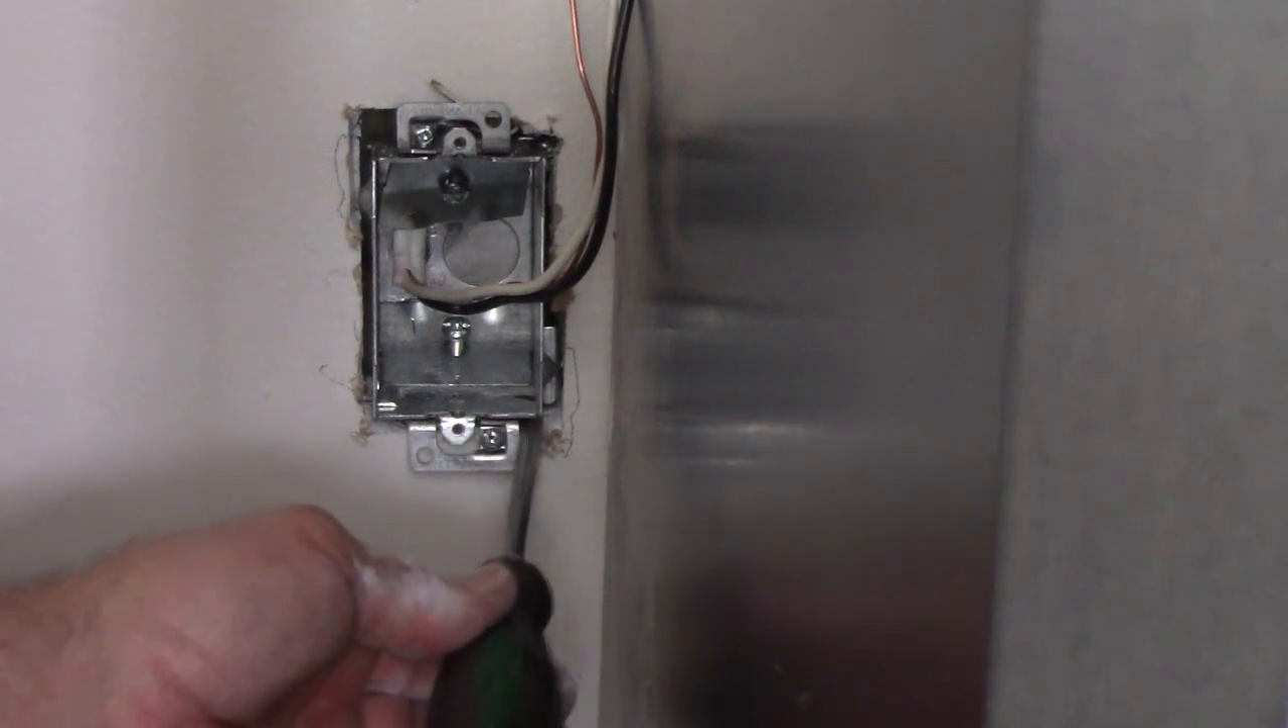Okay so I've got the box in place.